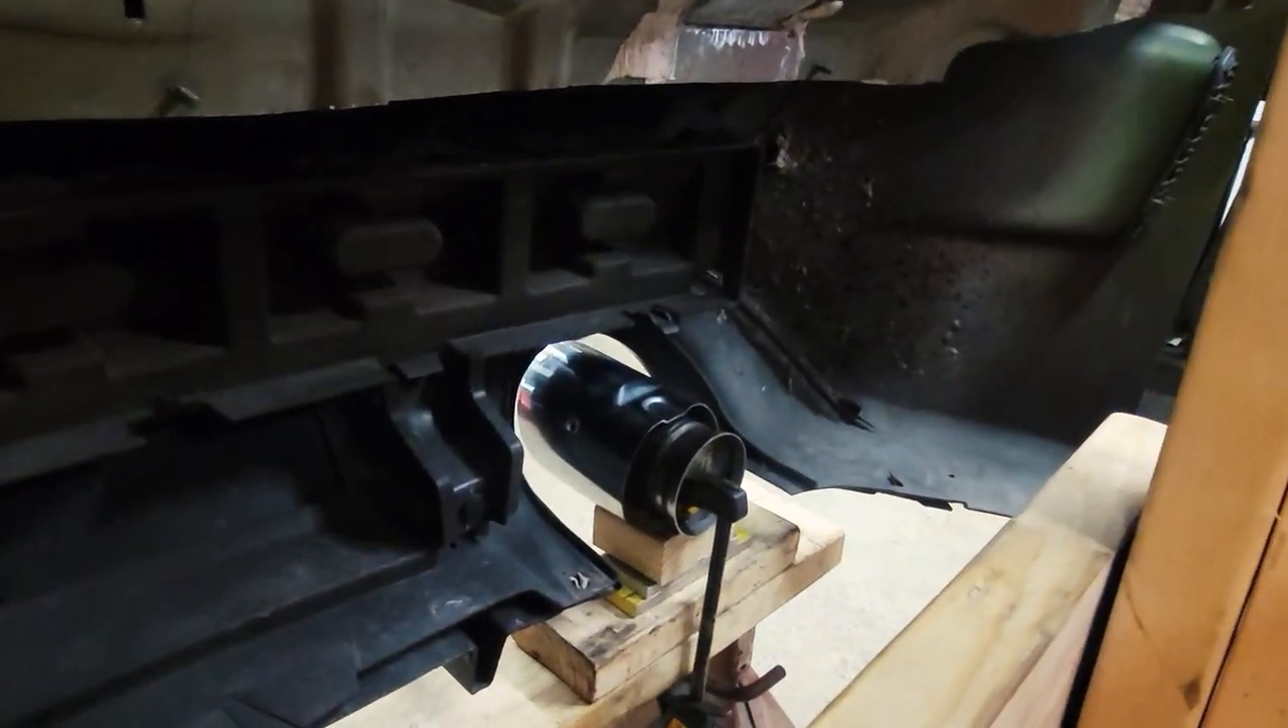We have our support back here made, and we have, you know, the exhaust tips are getting mounted. So, that's what's happening now.